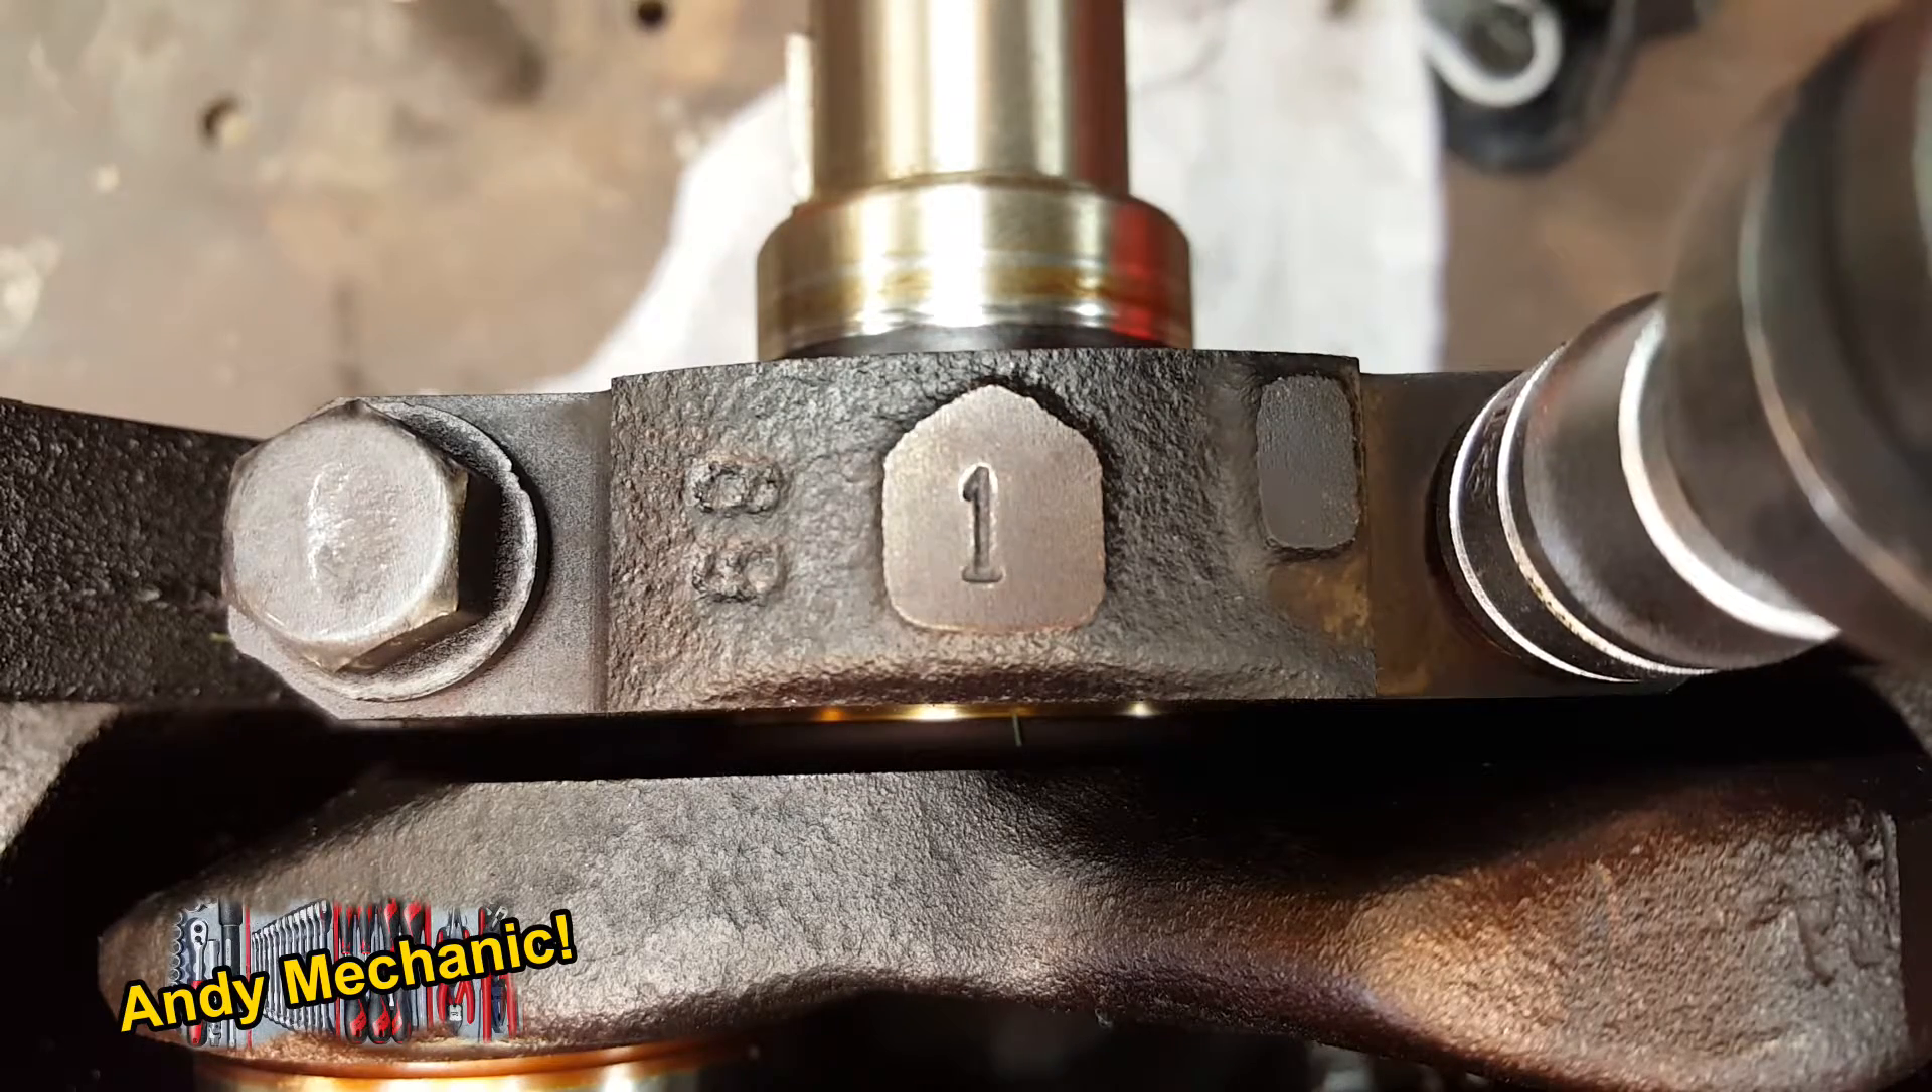So now the cap's in its normal position as if it was fitted and the engine being built up.